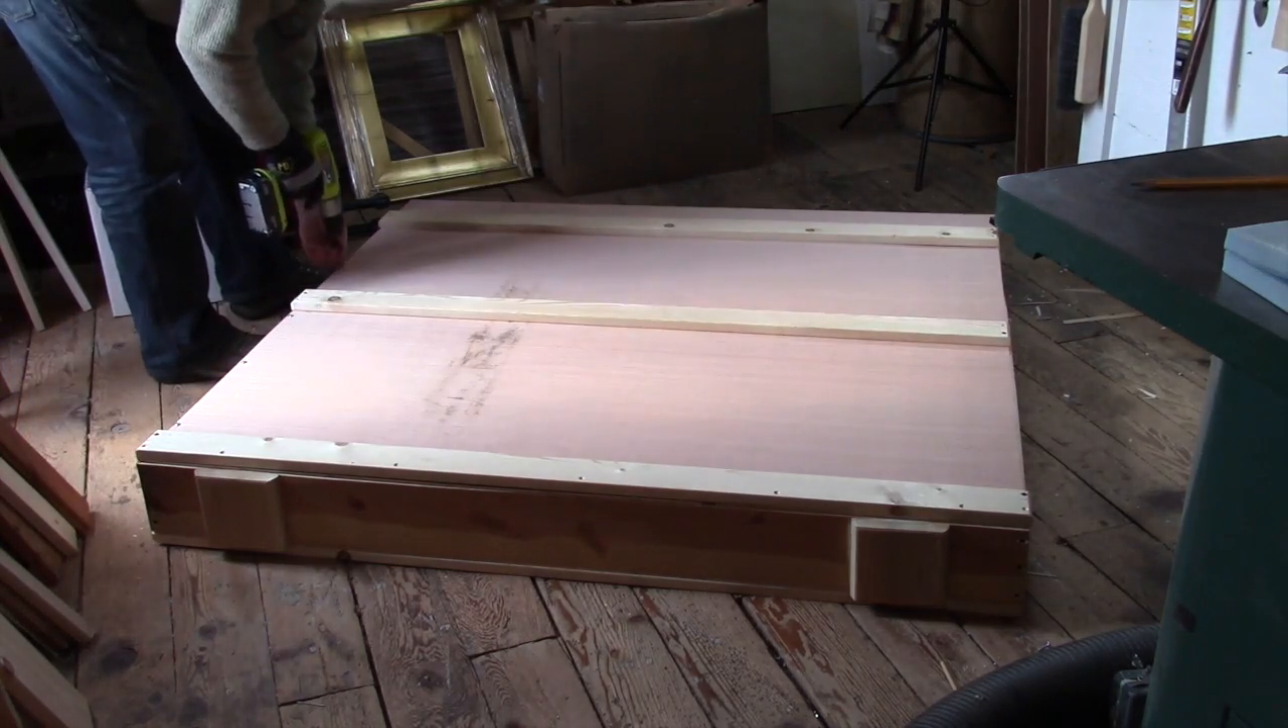You can see I've got all three of the pine pieces are attached.